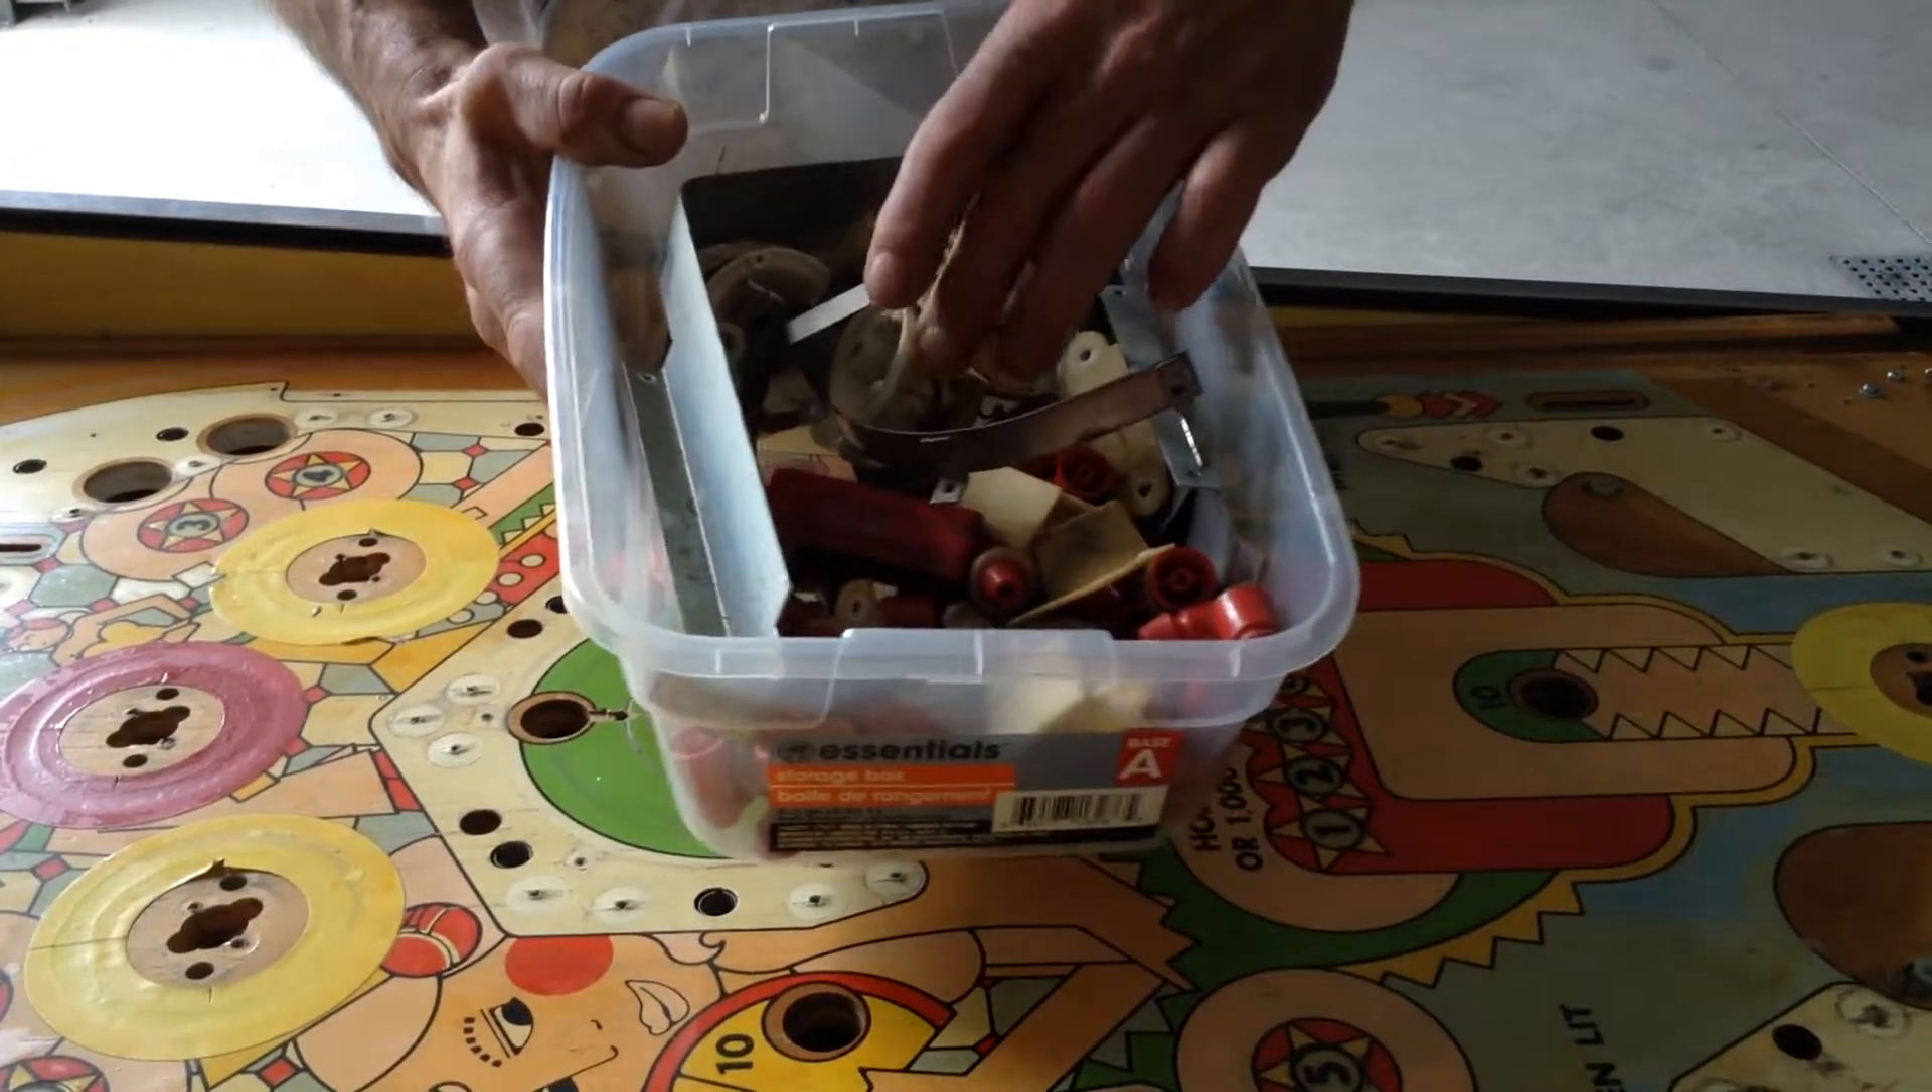I pulled all the parts off. They're all laying in here, all the plastics and so forth.